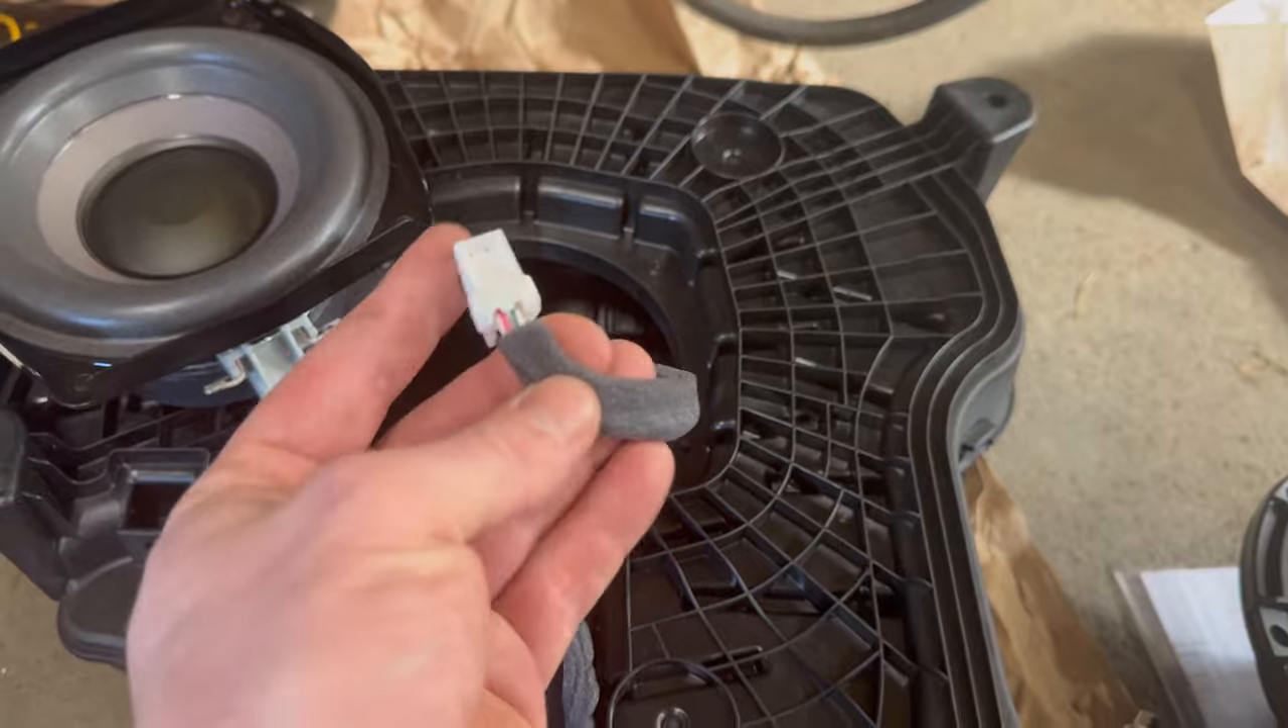Okay, so I've got the speaker out, got it disconnected.